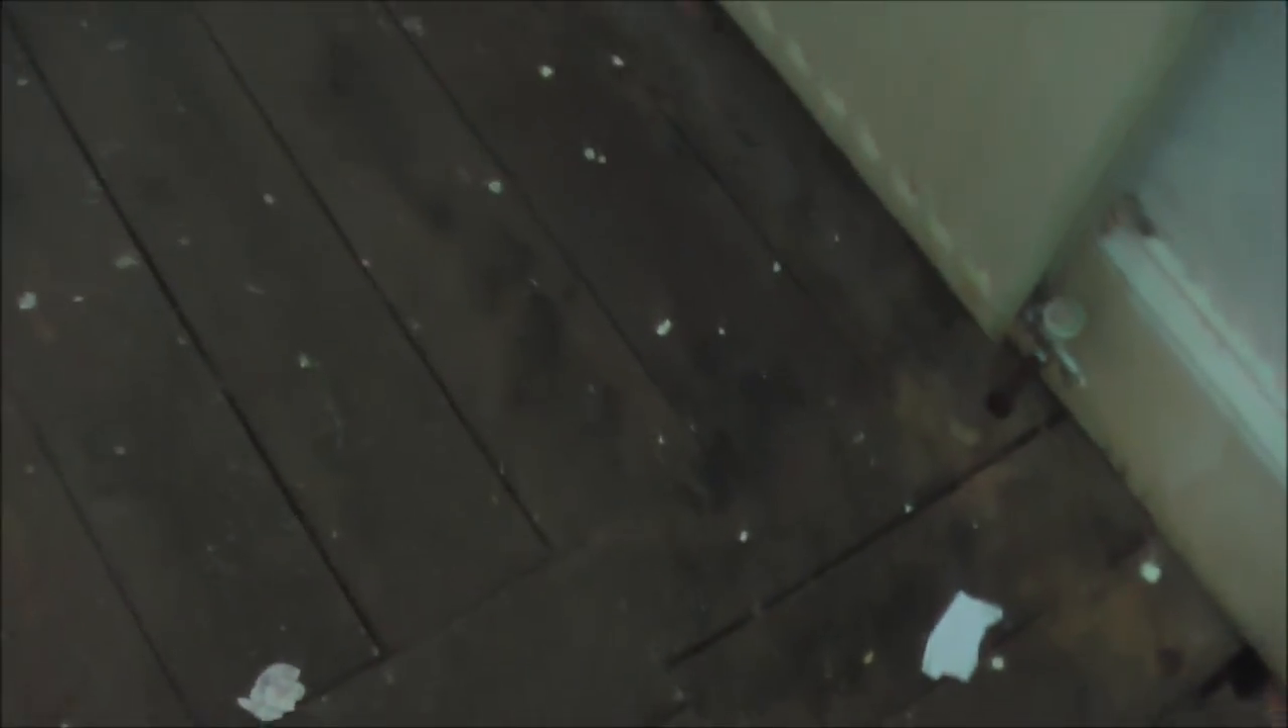These floorboards don't match up anyway really going all sorts of directions.